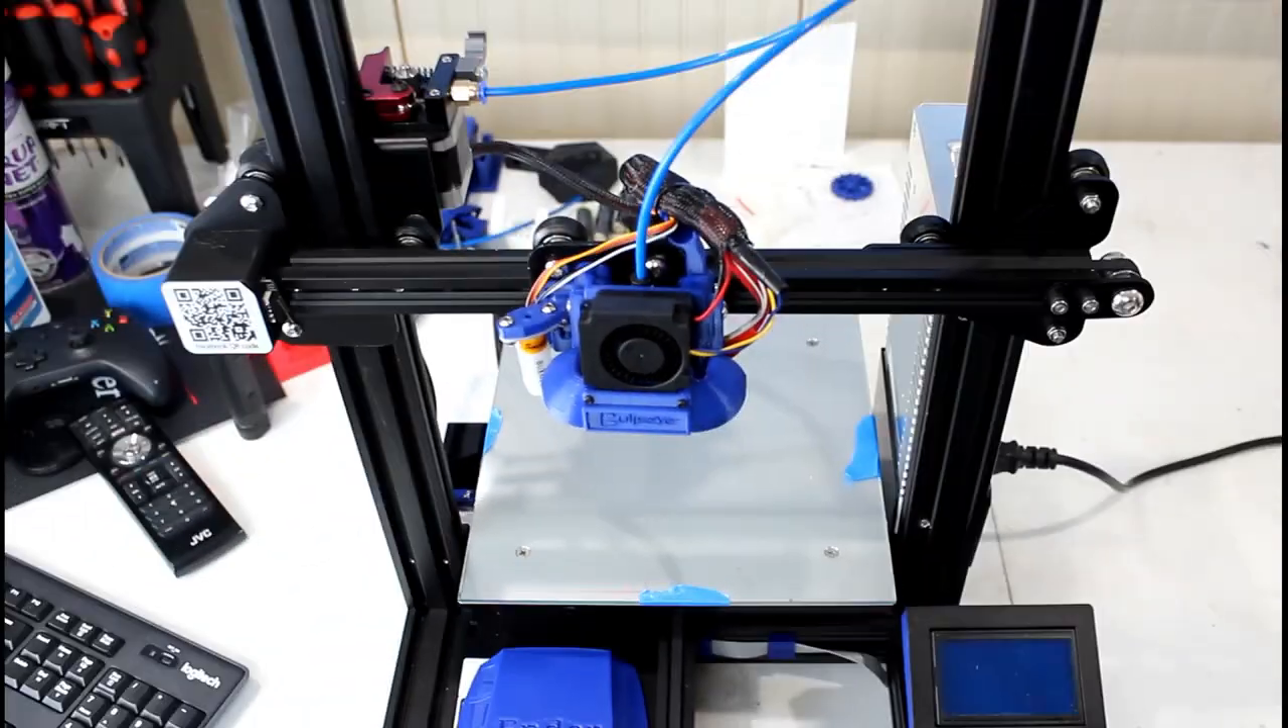So as you can see I got everything put back together. The fans are on, the bullseye duct, everything's ready to go.